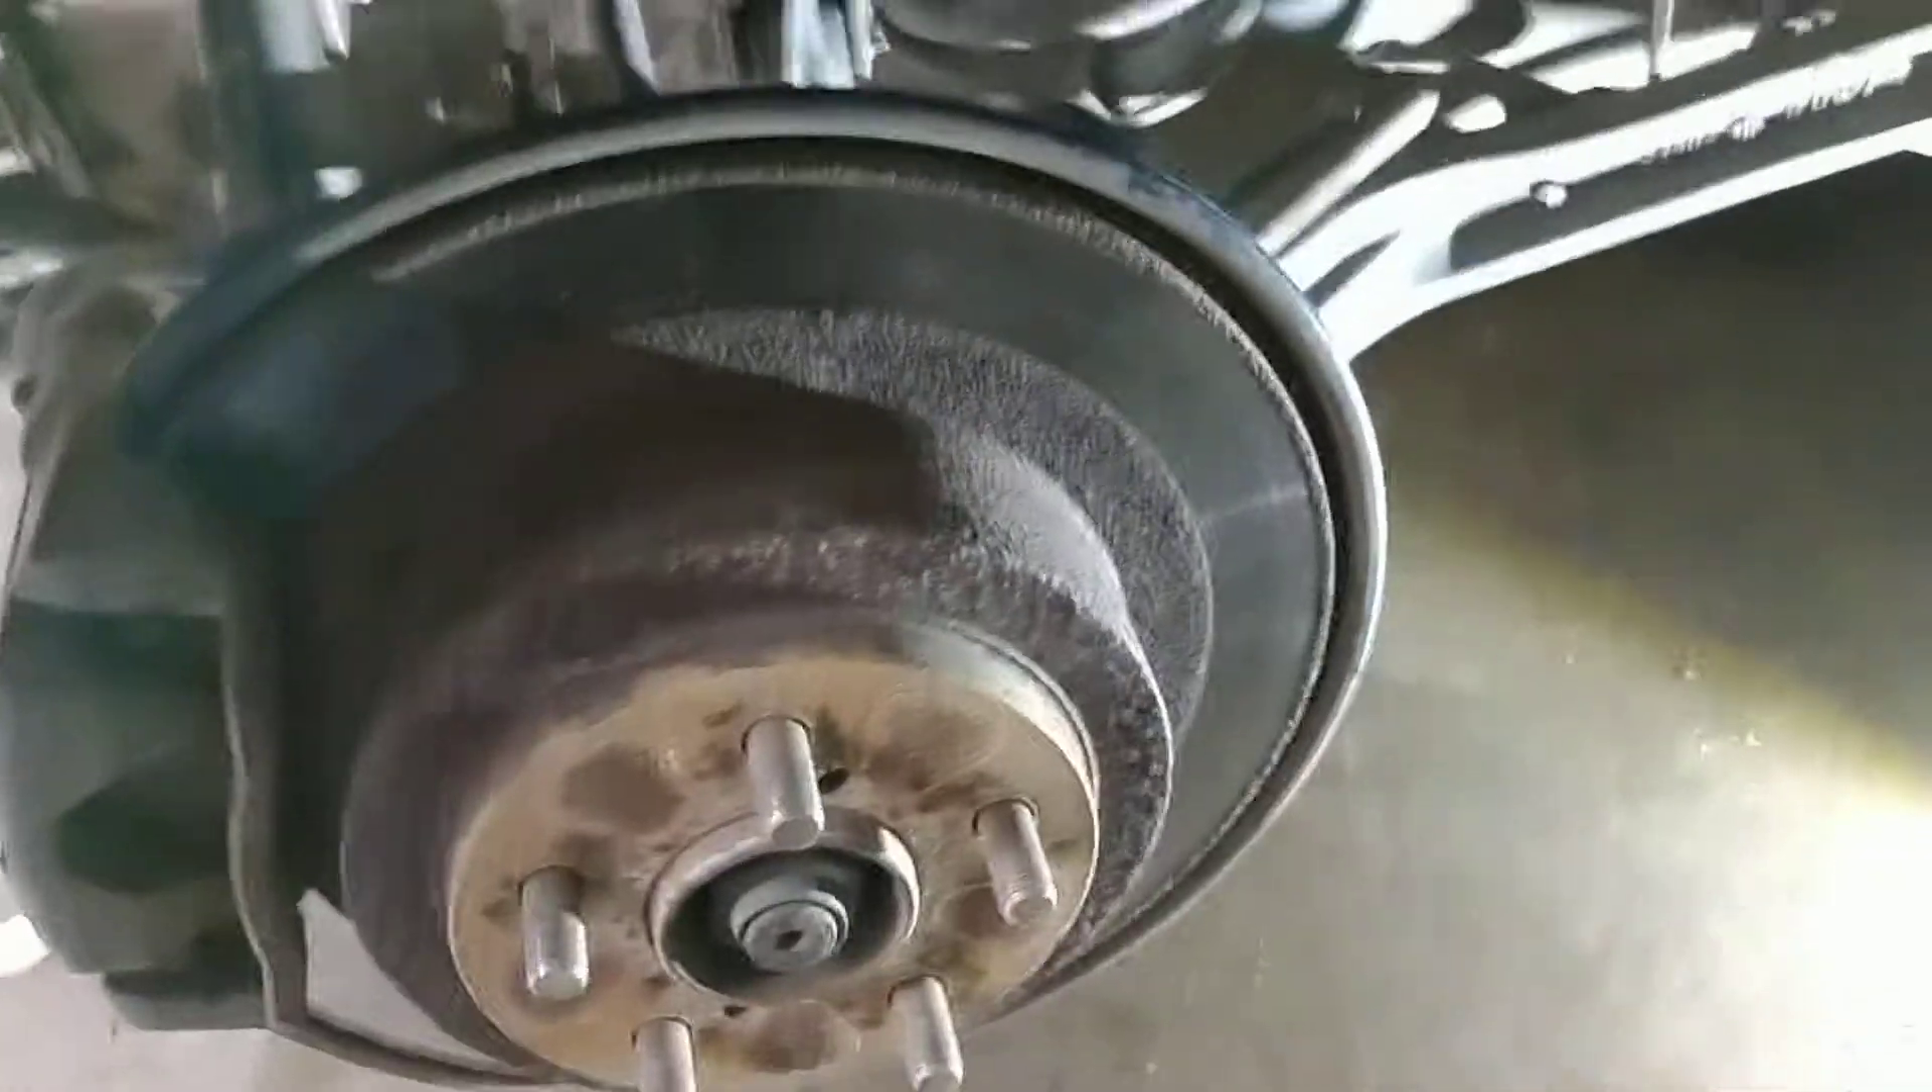You can see we've got the wheel off.